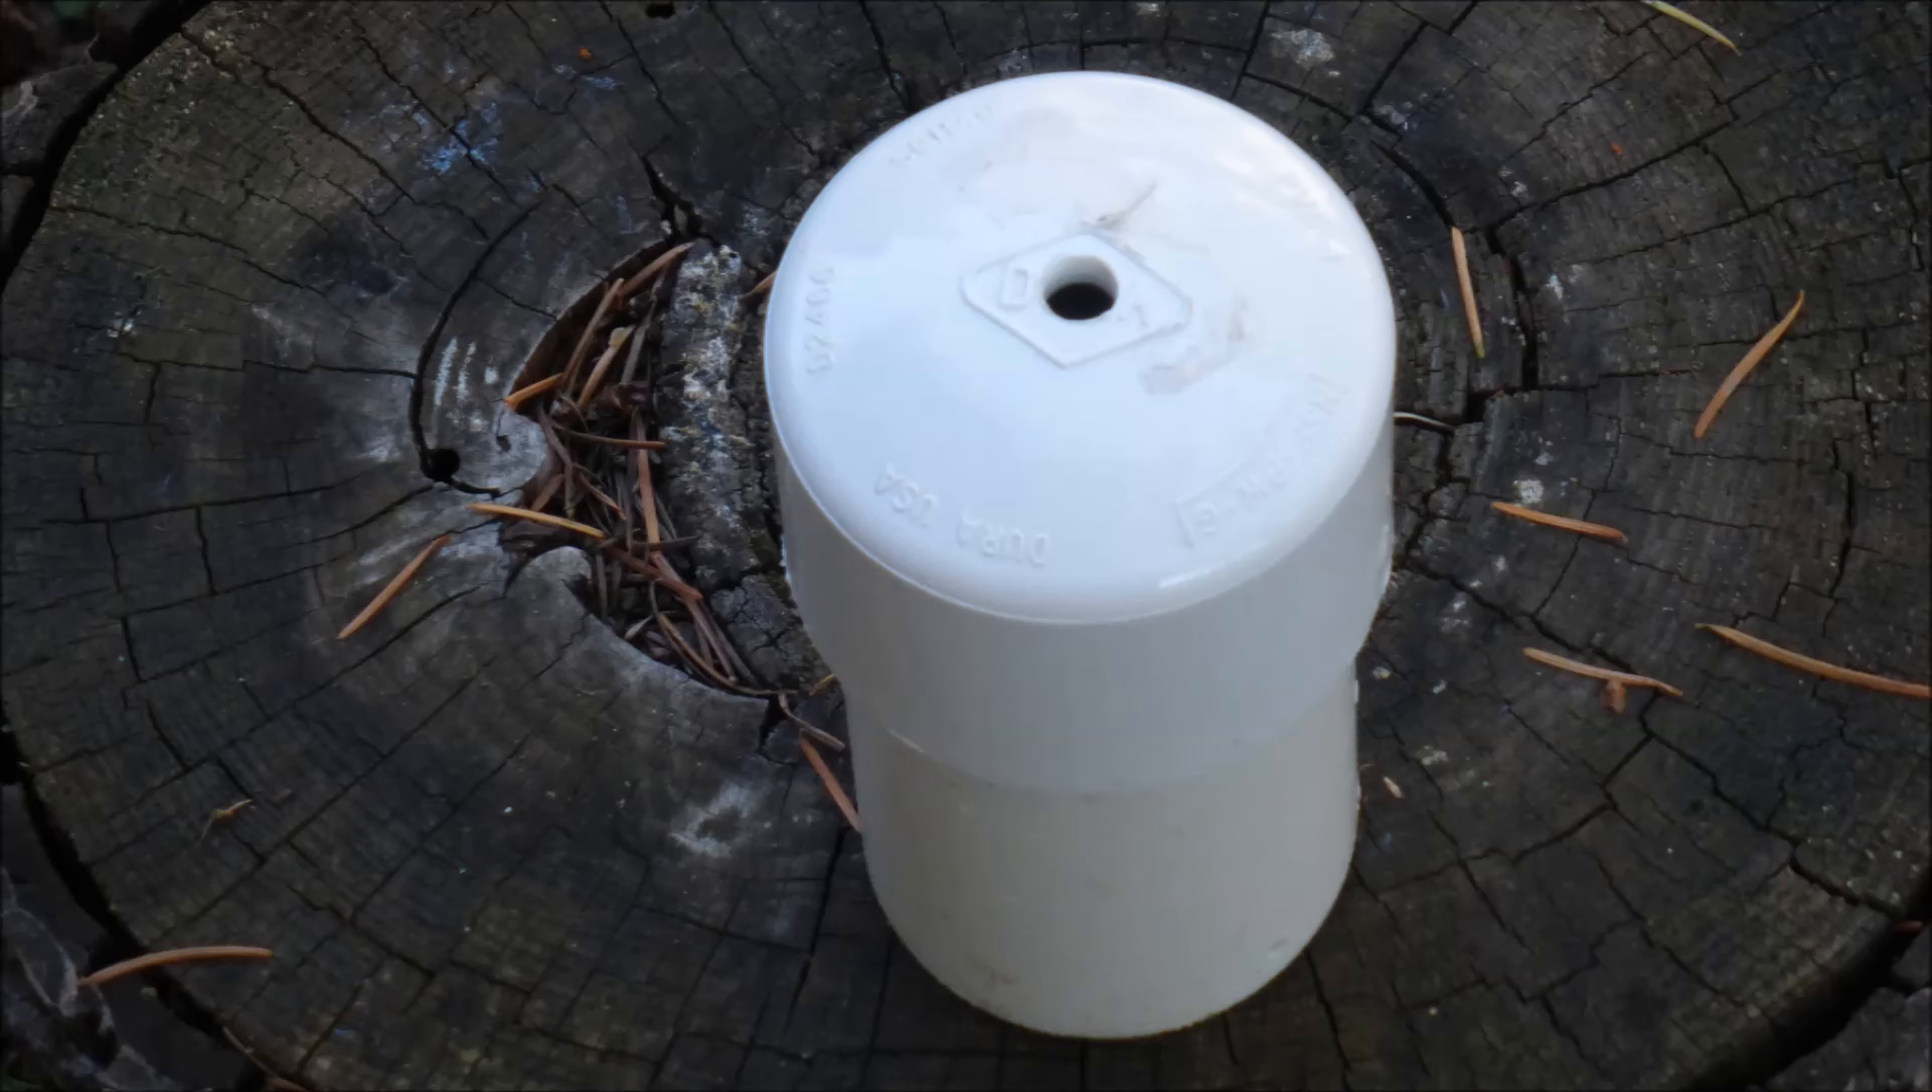The cap is slip fitted onto the PVC pipe.